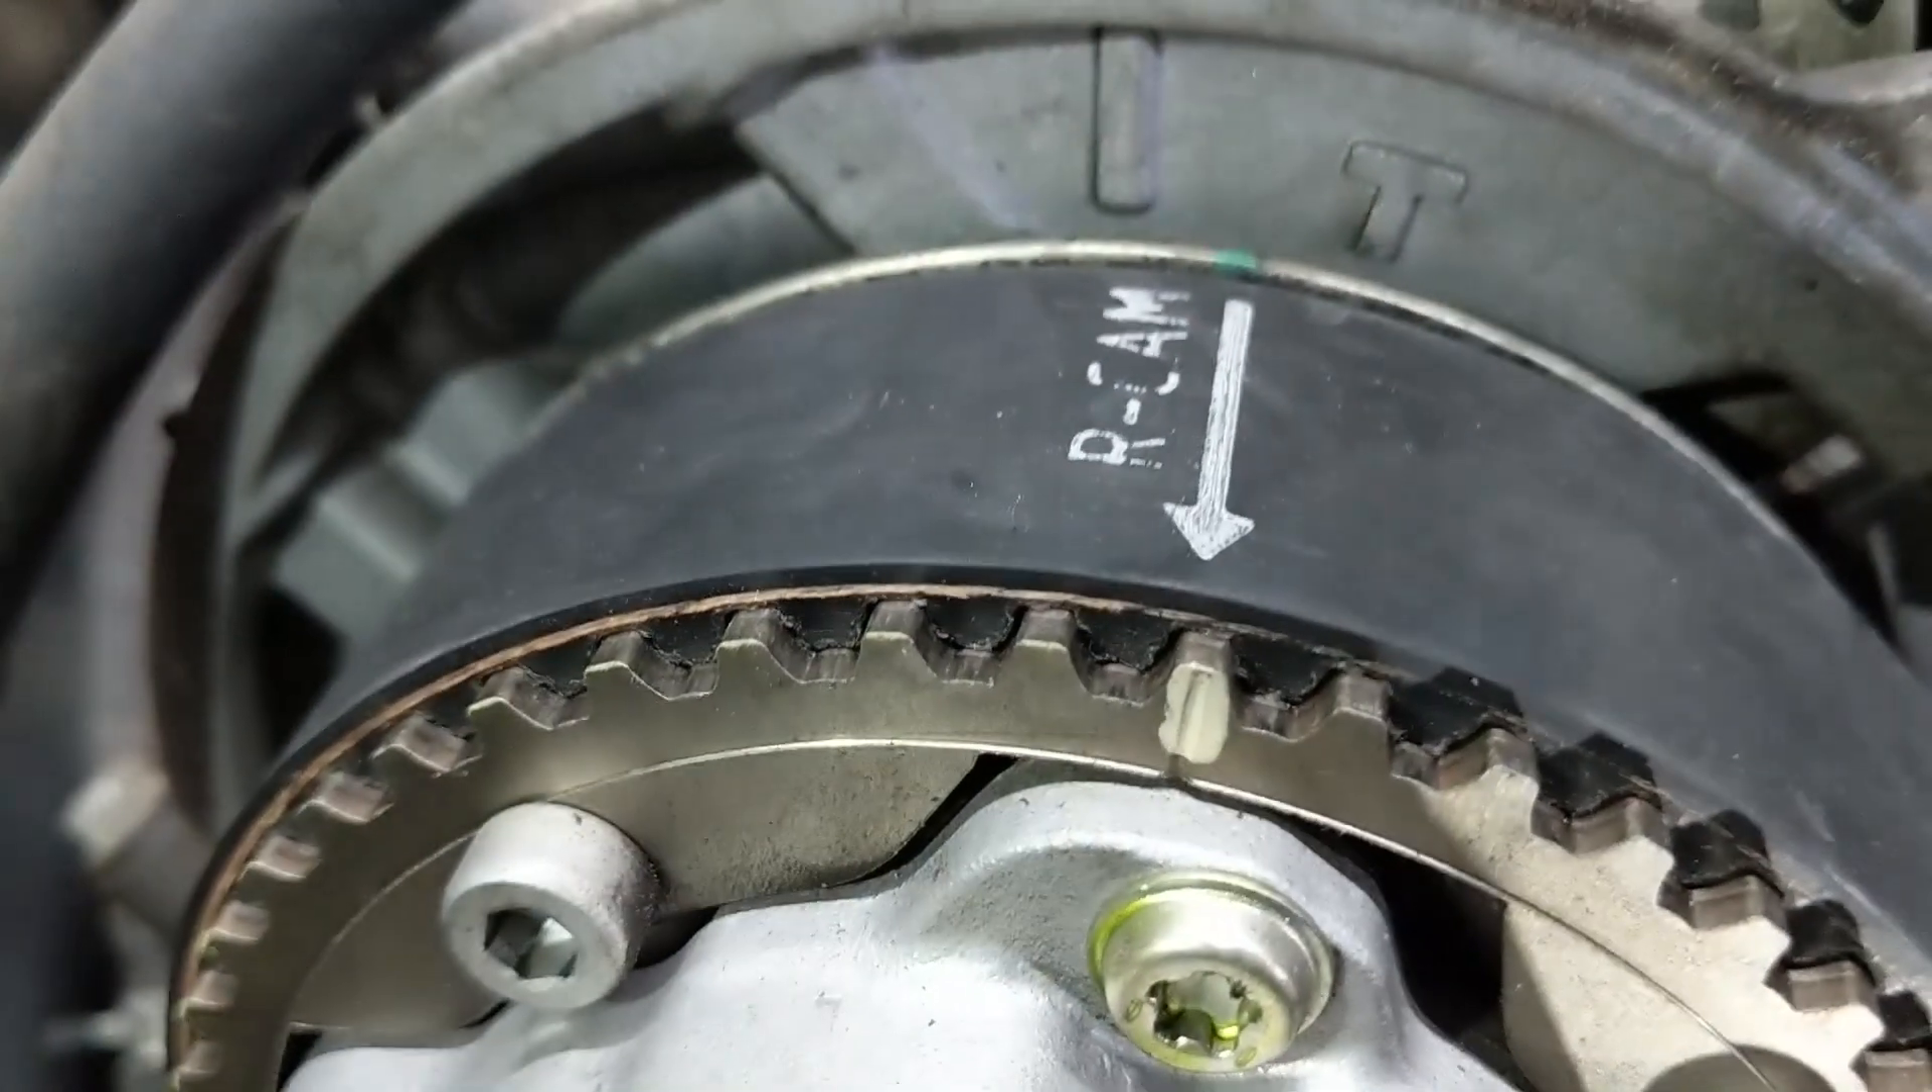So you can see the arrow there does match up with the mark on the back of the pulley.